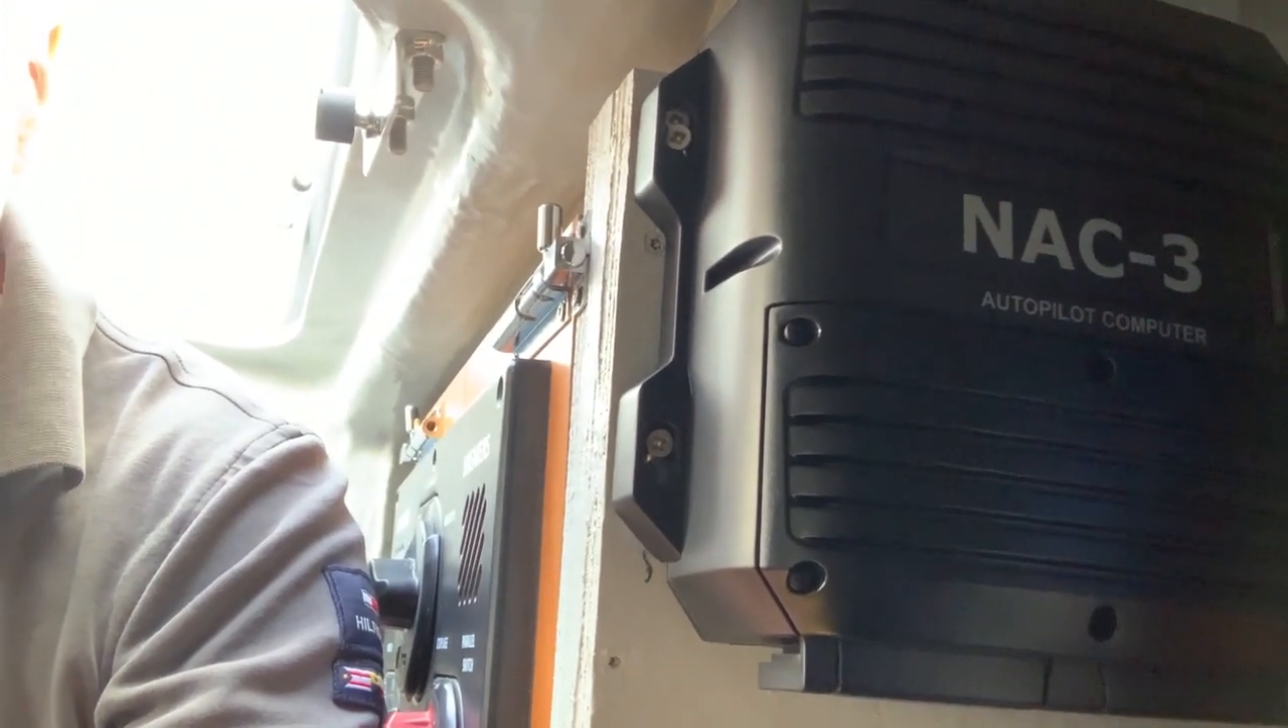So, der Computer hängt an der Wand.